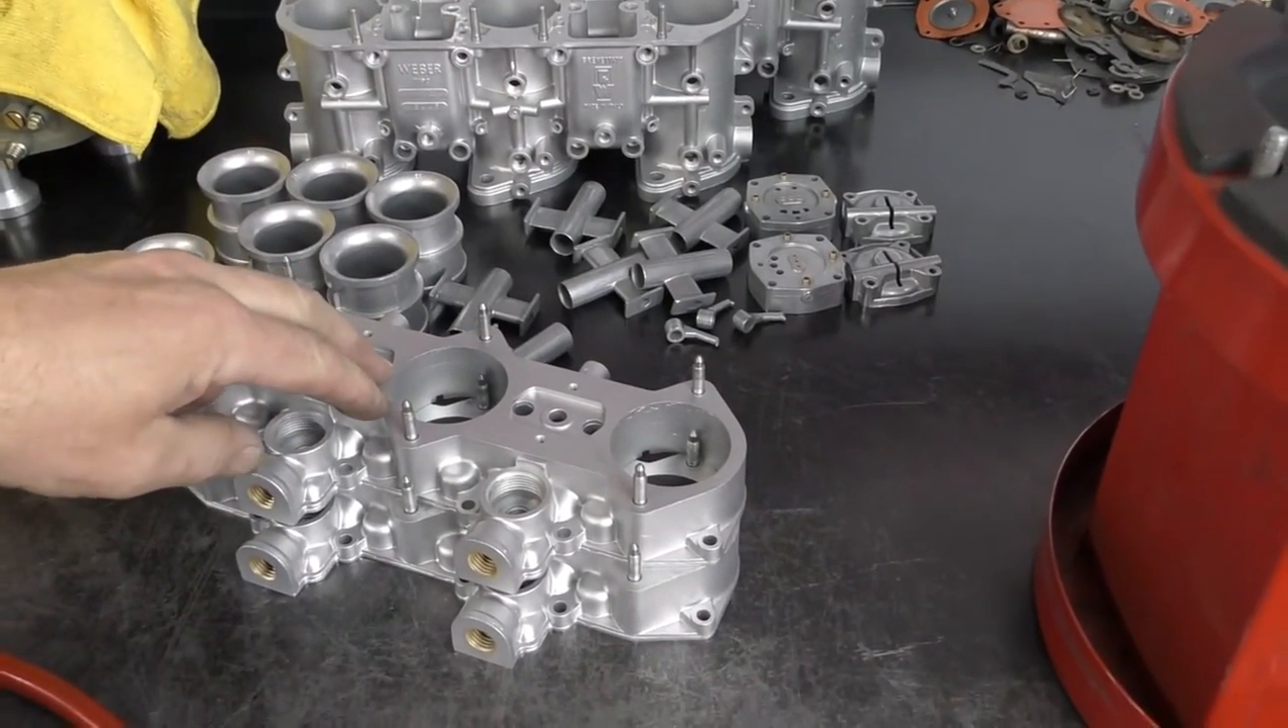We've still got to pull out studs on the tops to send these out to color but that's pretty much about it left on the top.